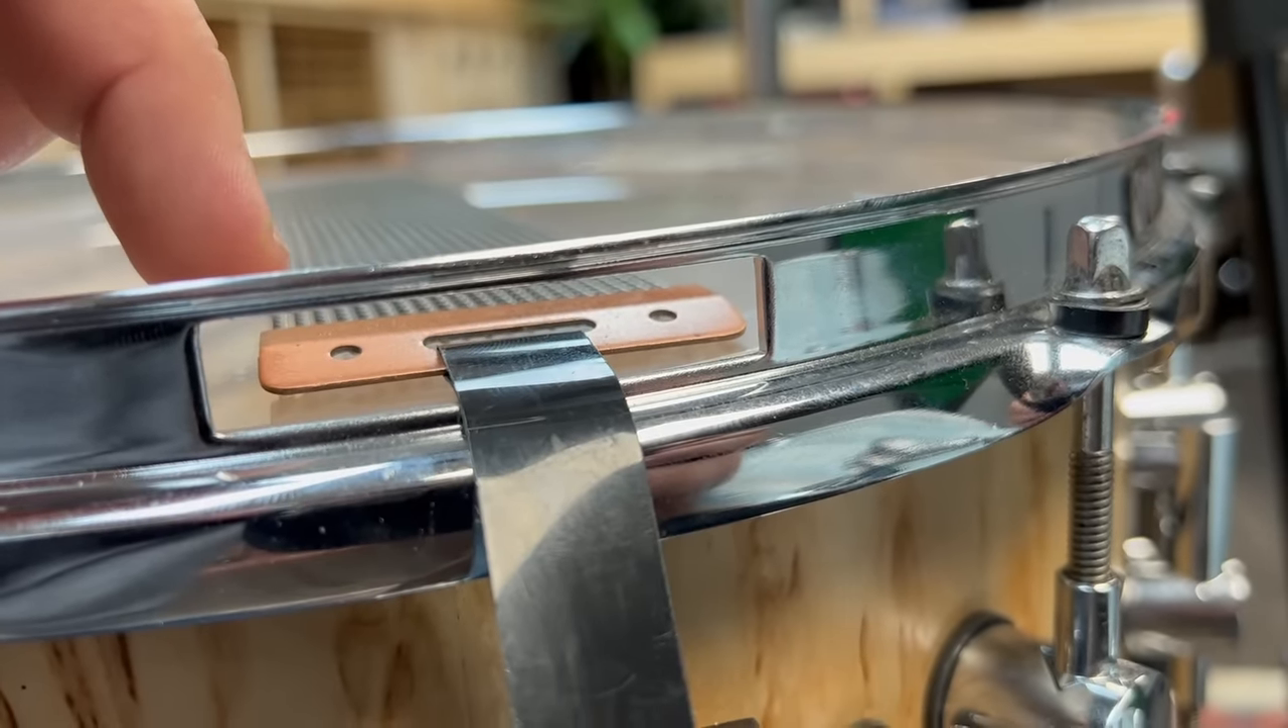With this drum the snares aren't even engaged on the snare side head fully because the strap is hitting the rim which is why this drum sounds a little bit honky.